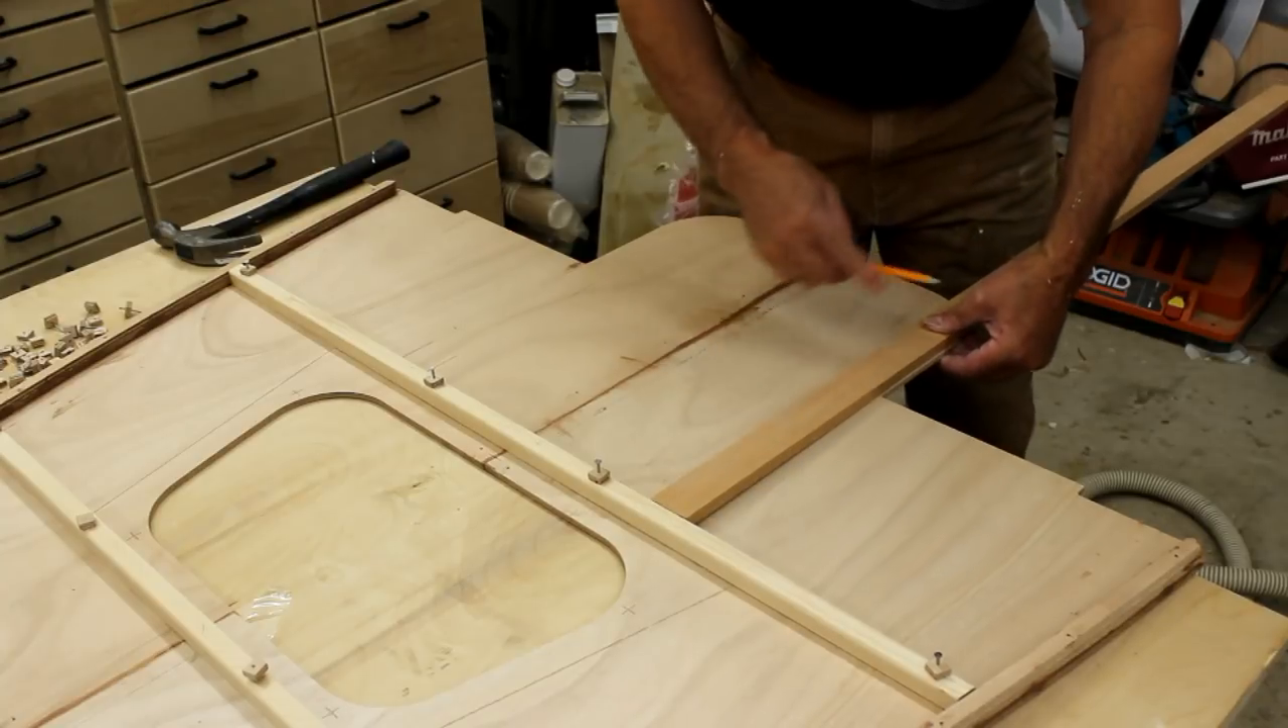So I've just temporarily nailed down those two cross bracings.